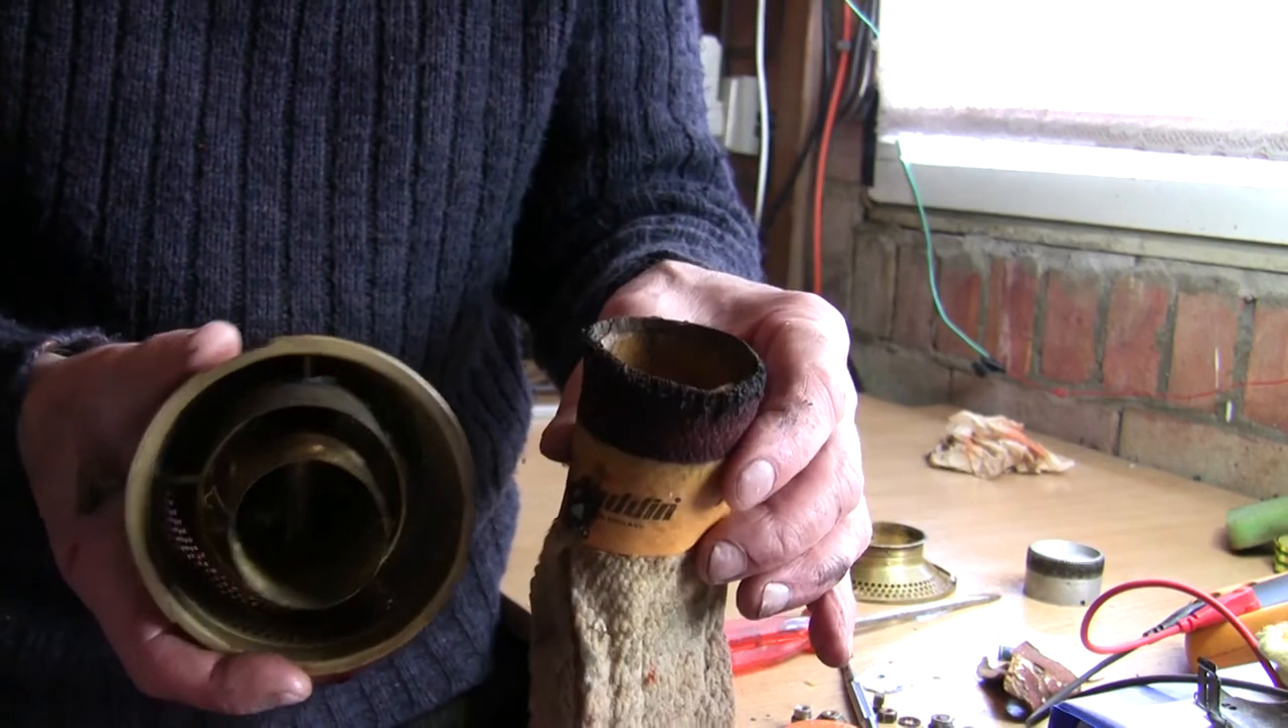And that's it that's the old wick removed and it's as simple as that.